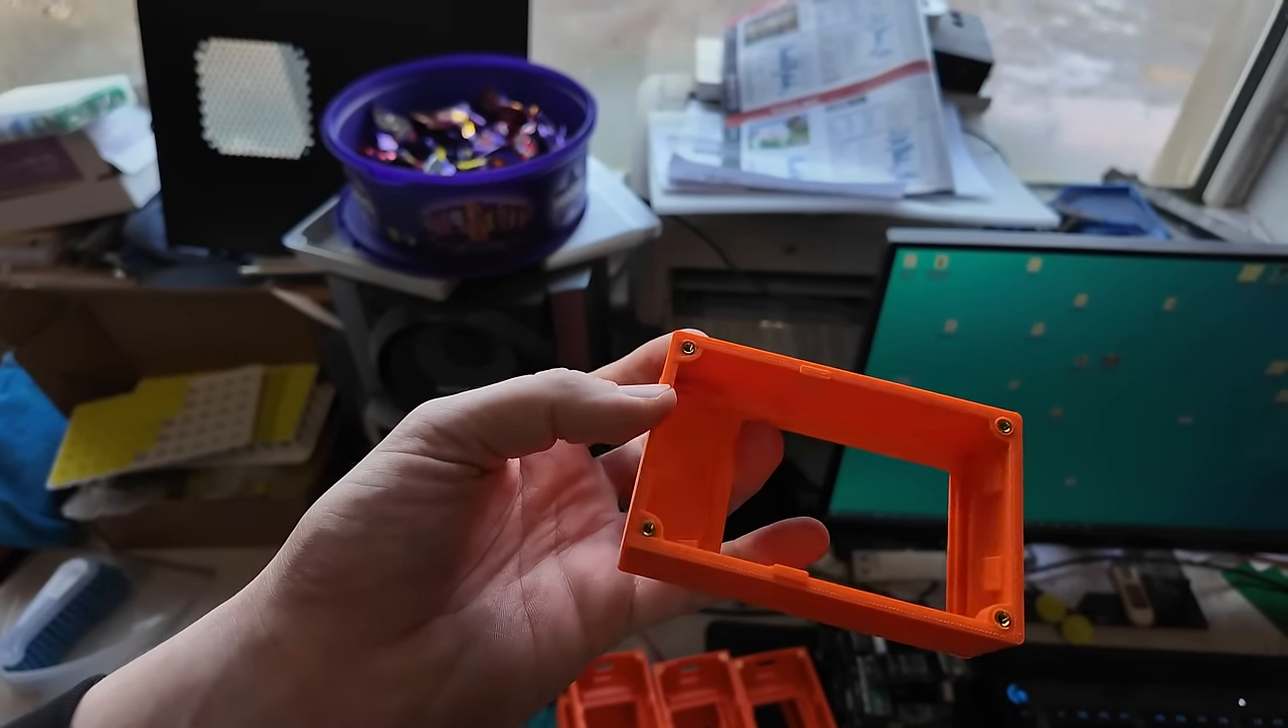You'll notice as well that the little screw hole metal things have been already melted in. As well. So these cases are now ready to go.